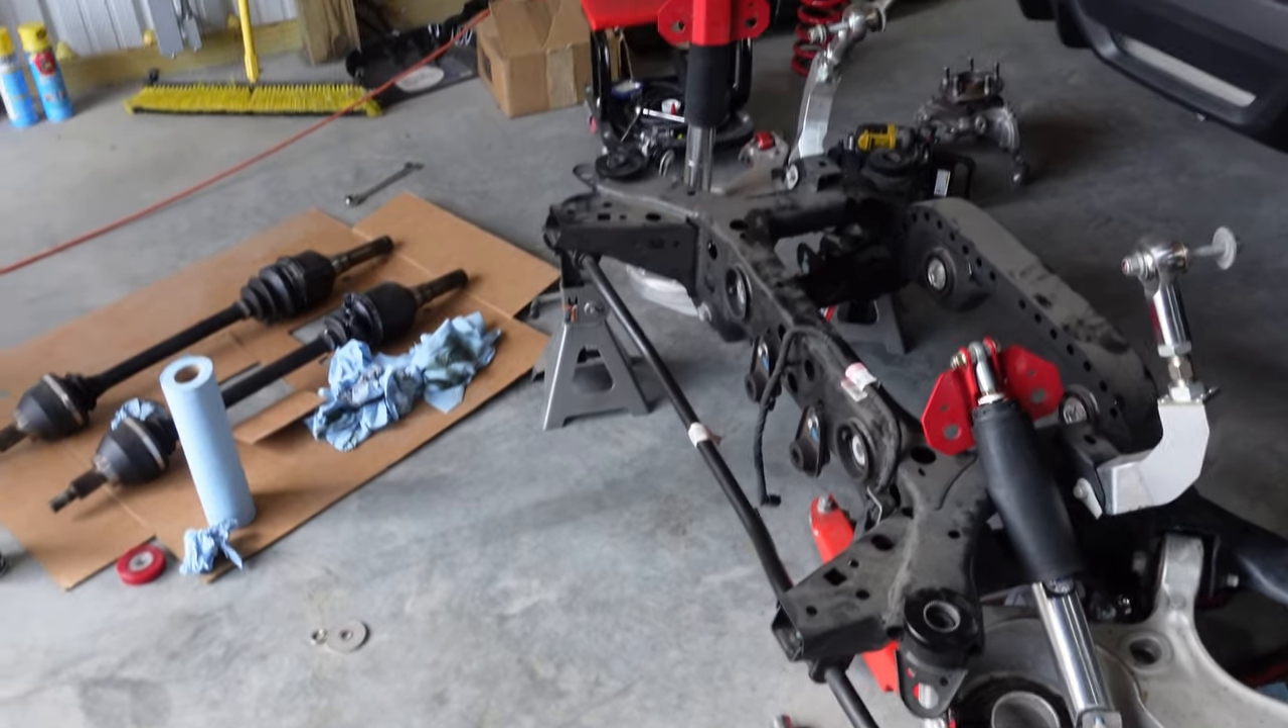I got the axles out got the hubs off whatever you want to call them.